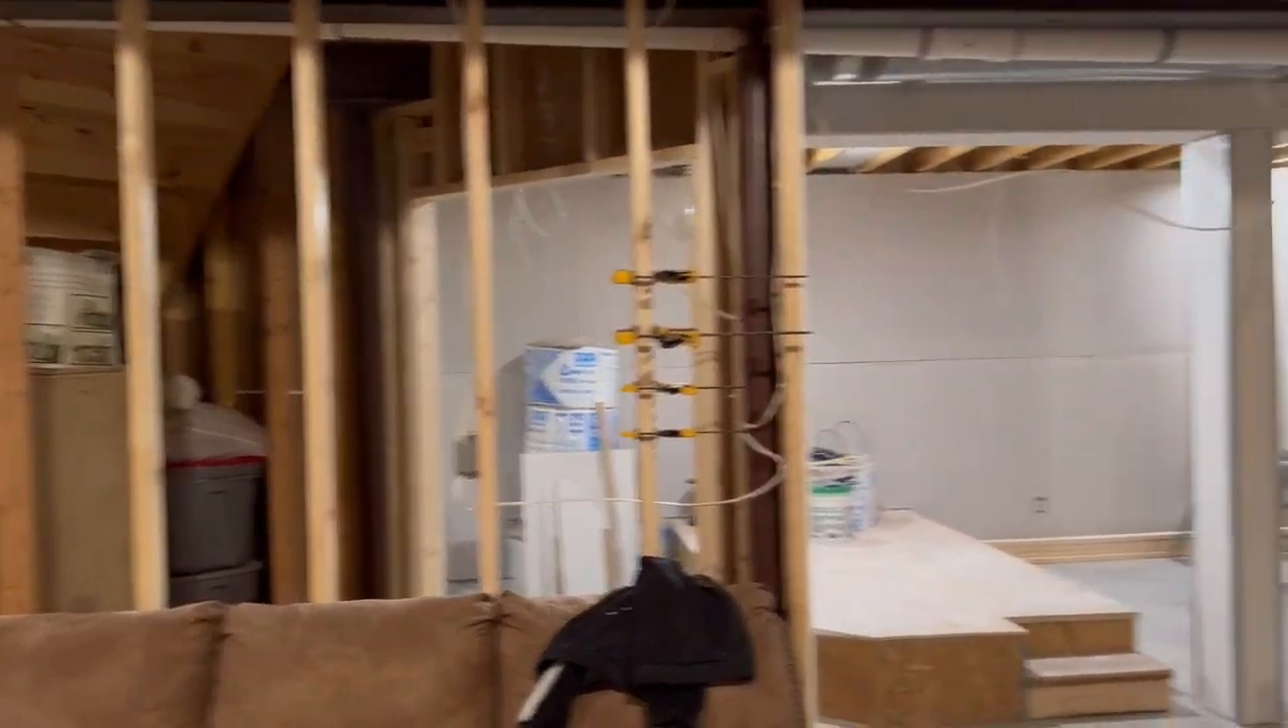Oh, we still got to drywall this wall.